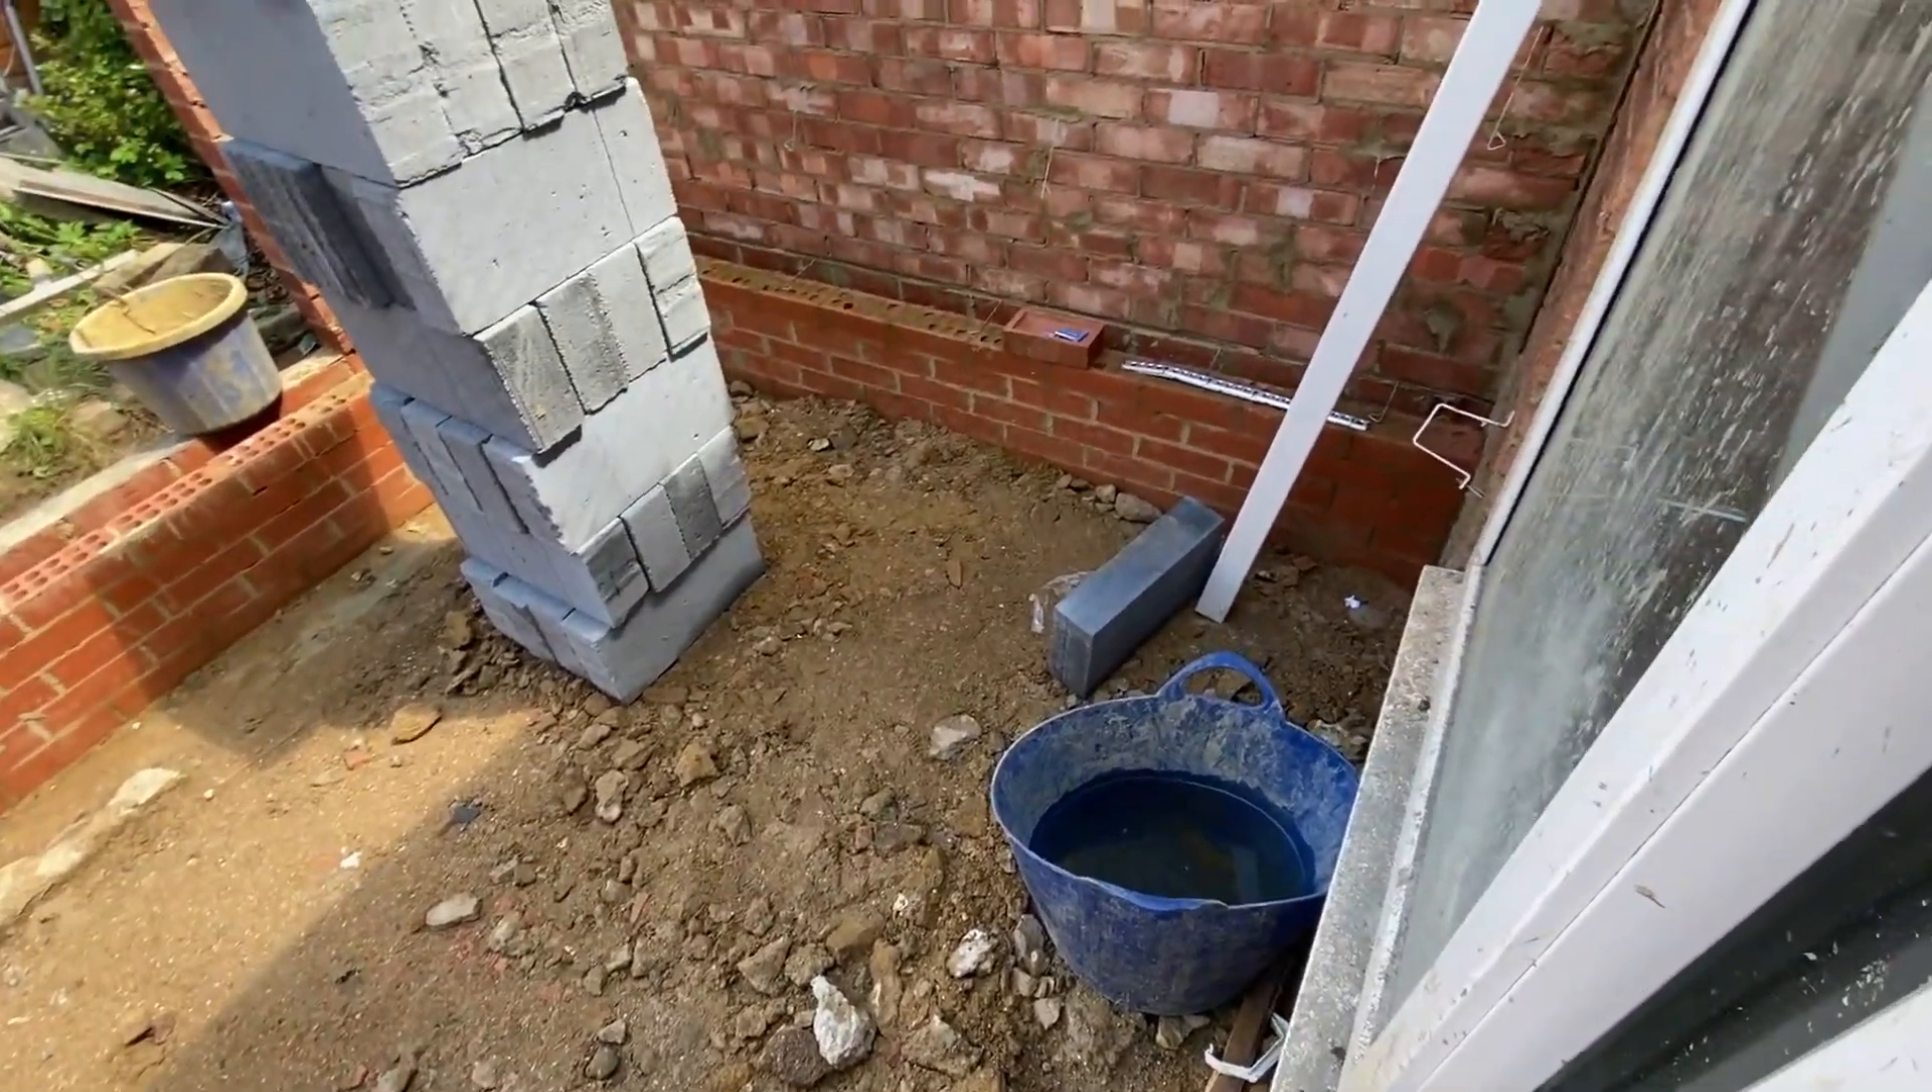You can see that we've removed all of the old patio now.